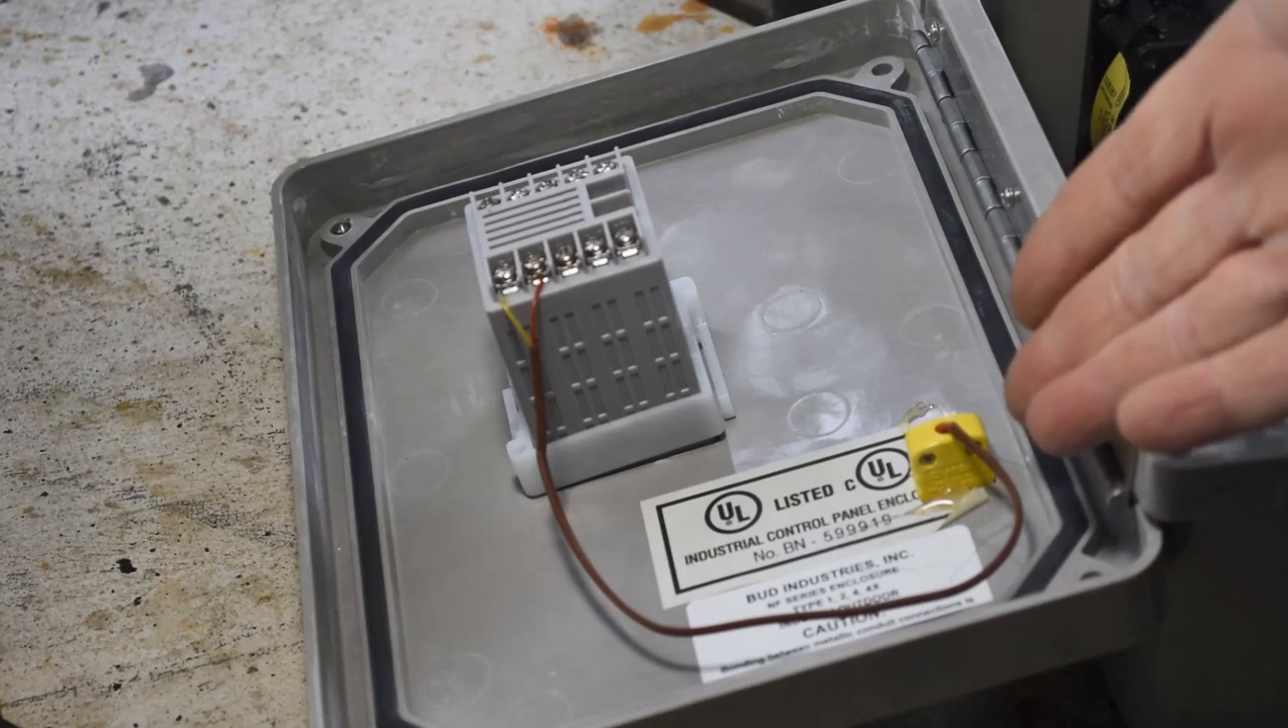I have my little thermocouple pigtail wired into the connectors on the back of the controller.